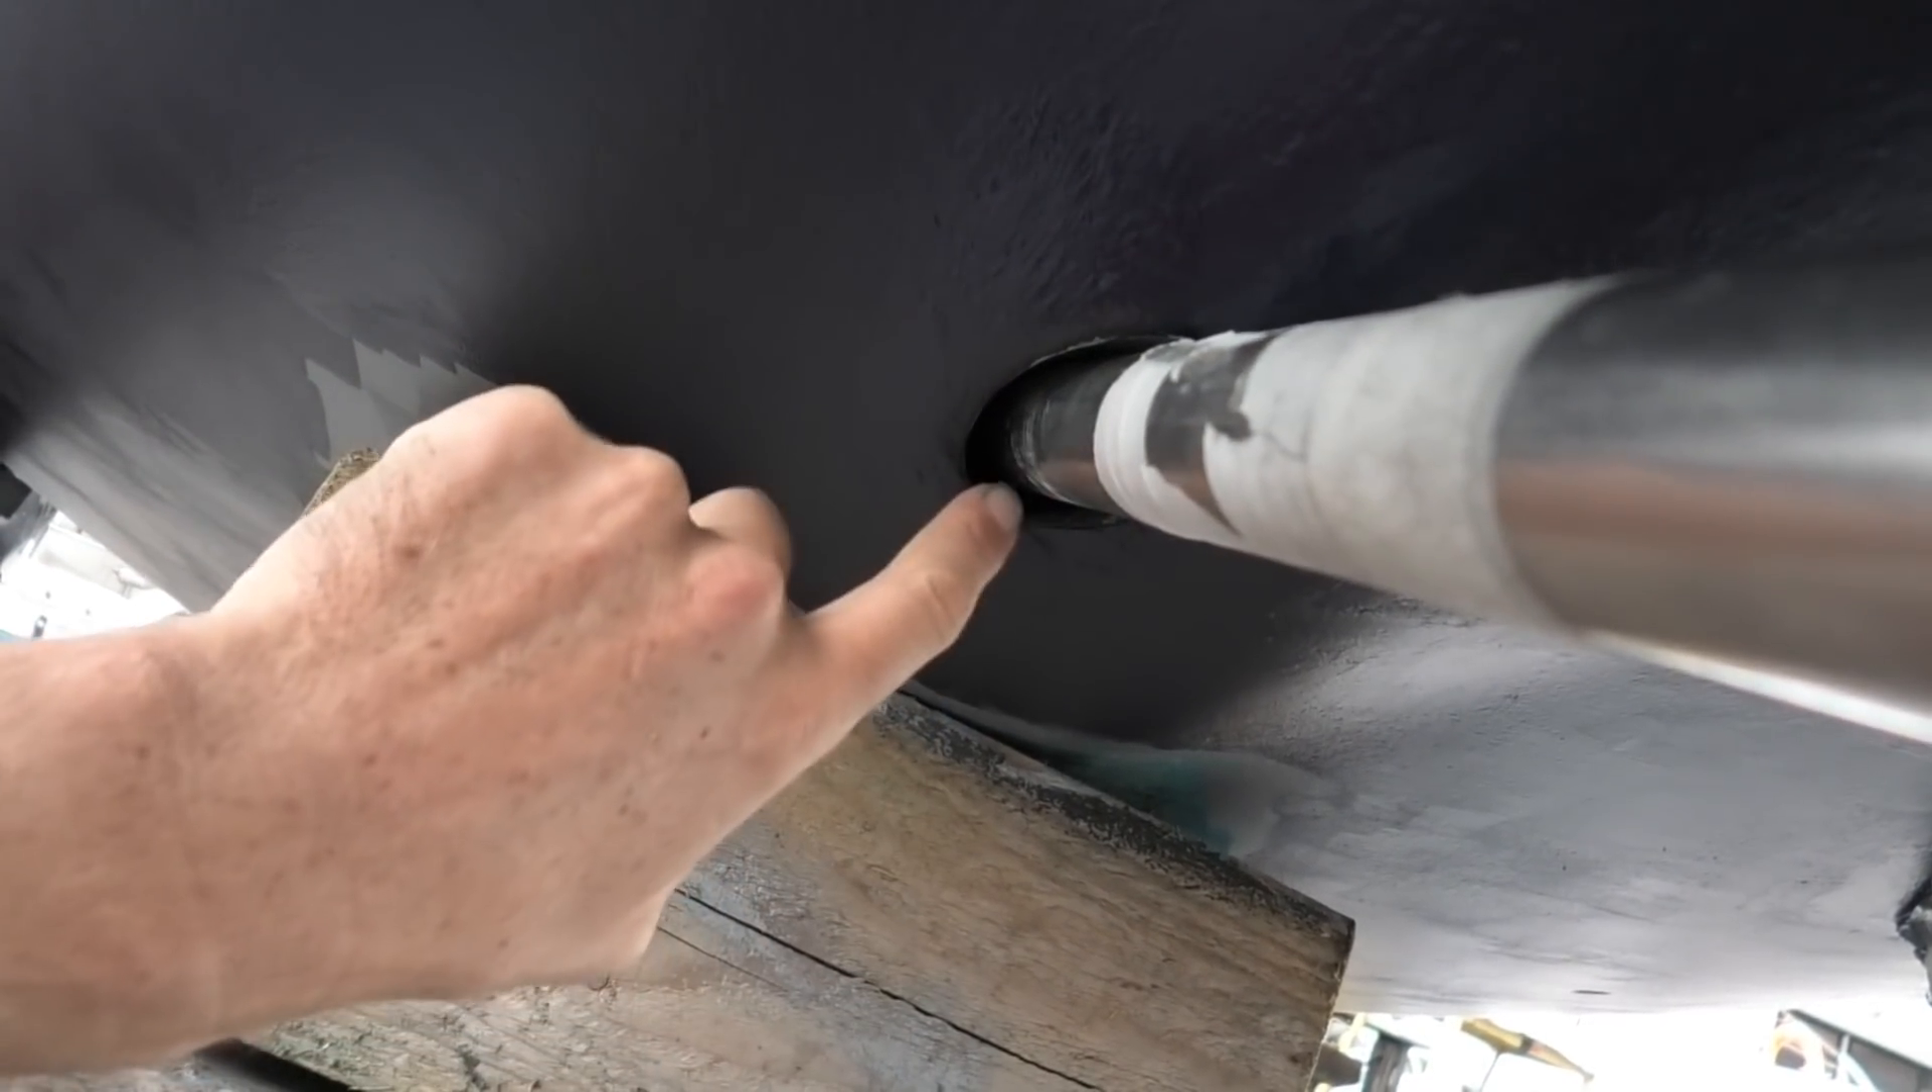I don't know if you can see, but there's a big gap around this side of the prop shaft tunnel.